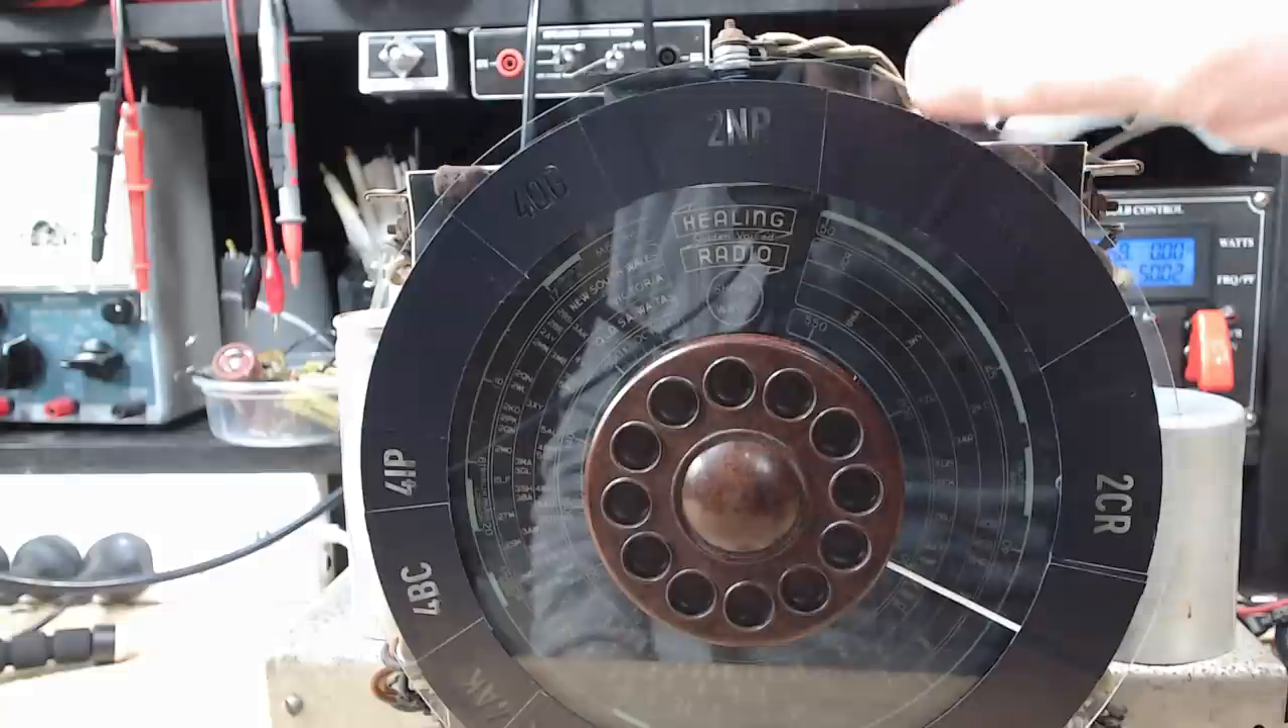I've put all the dial, letter and number stickers on and I've just filled in the gaps with more of the black sticker.